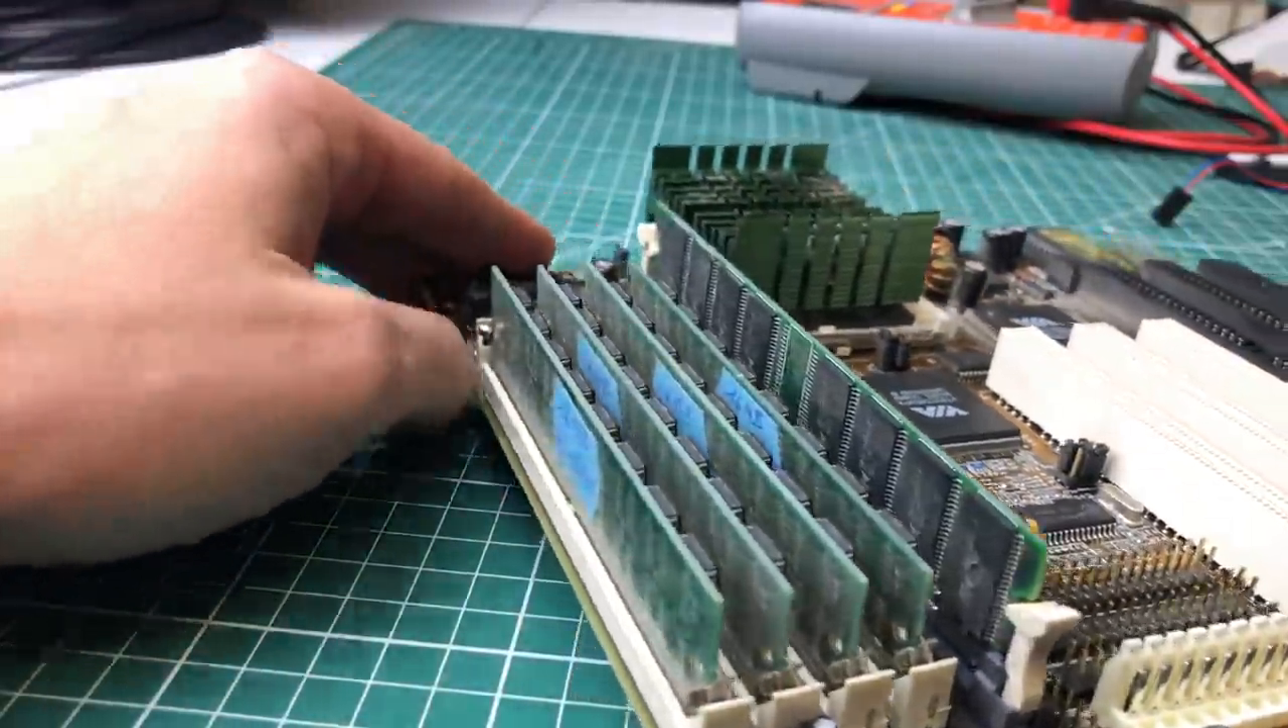So all of the memory banks are properly filled.